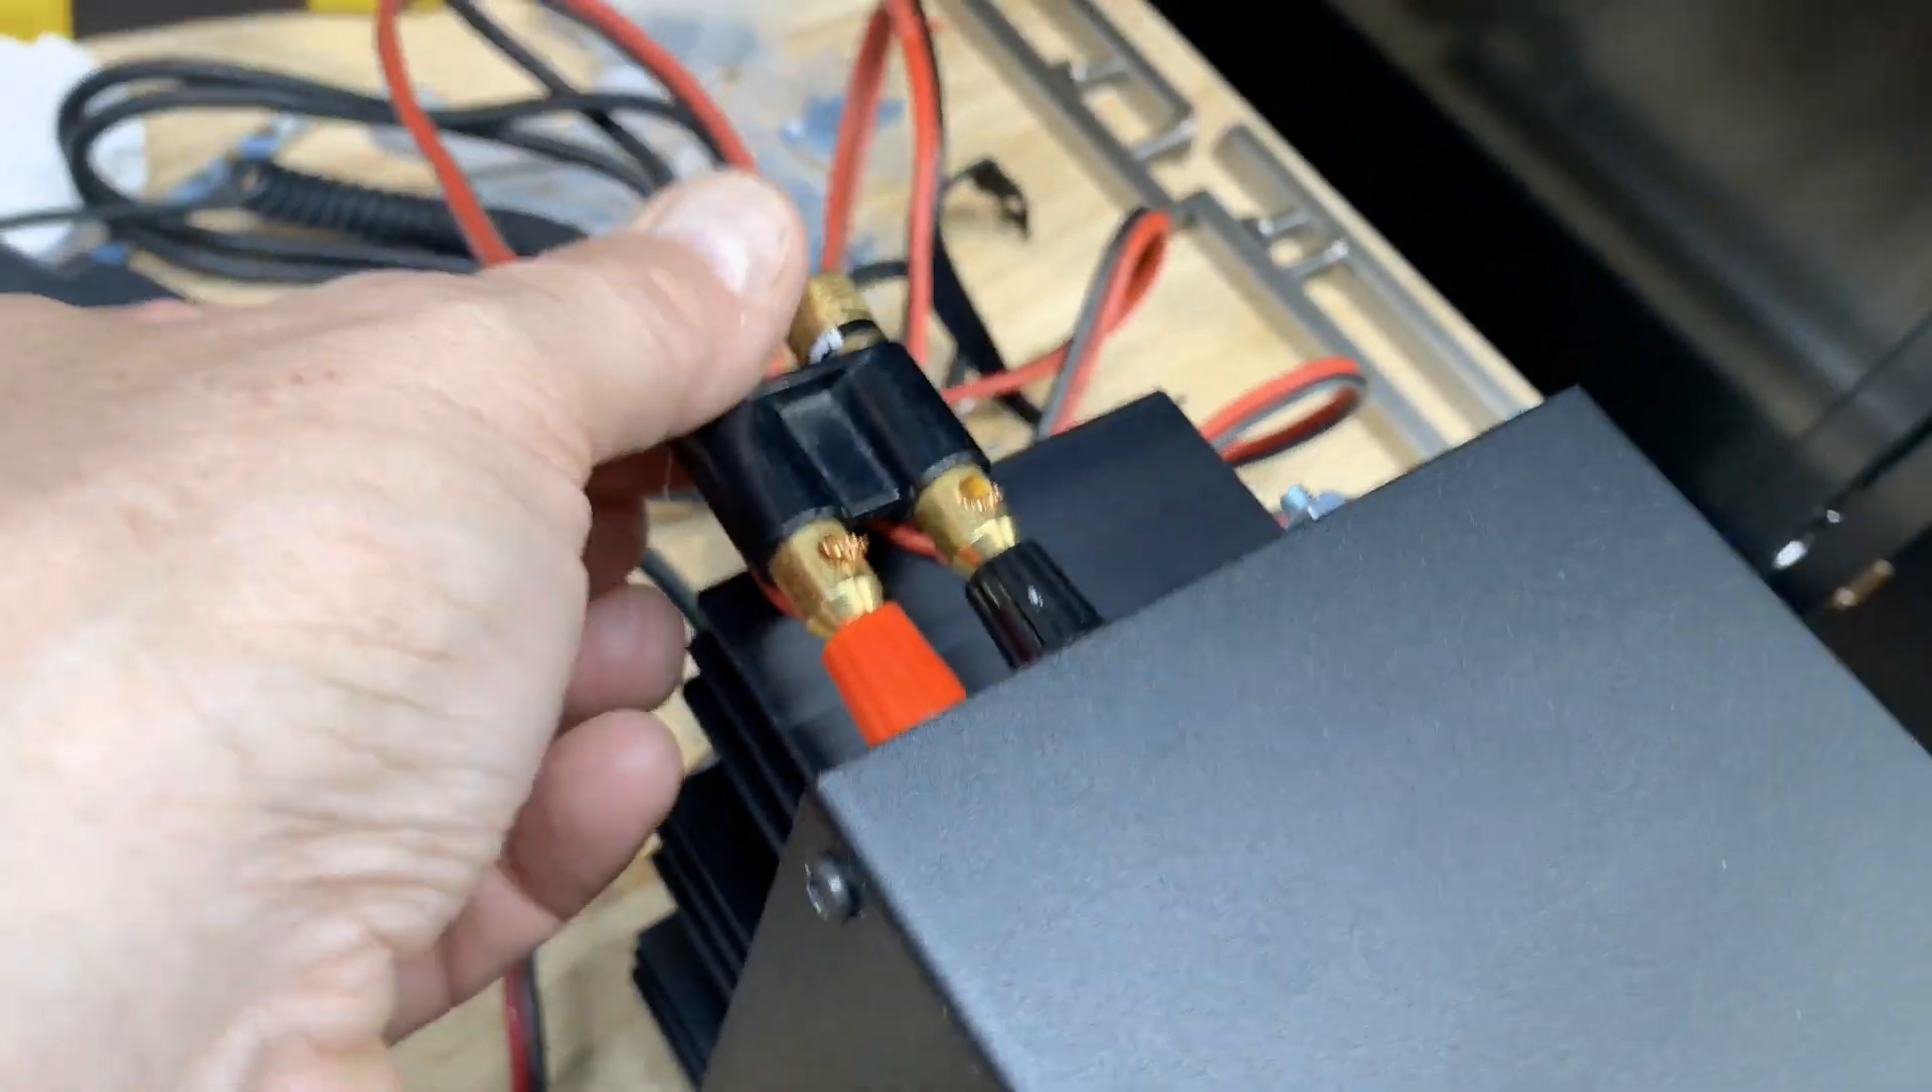We found our old RadioShack connector. We've attached it to our wires, plugged into the unit.